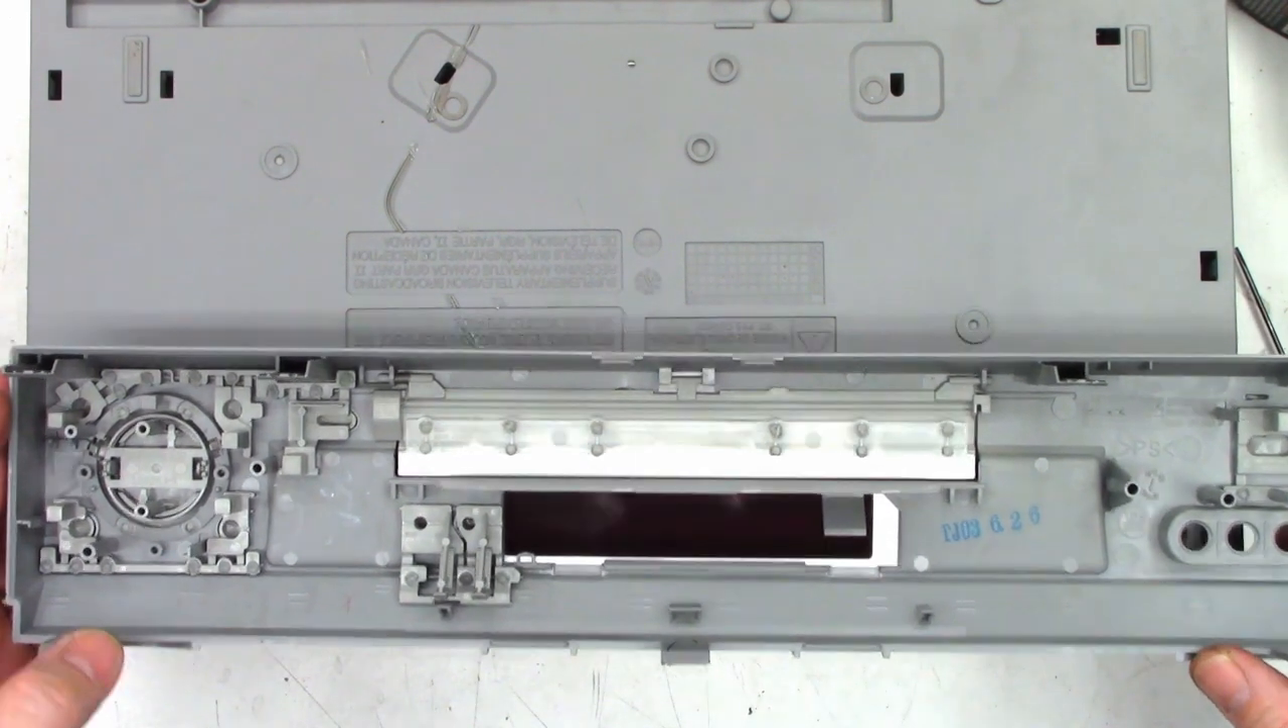All right, front panel is off.